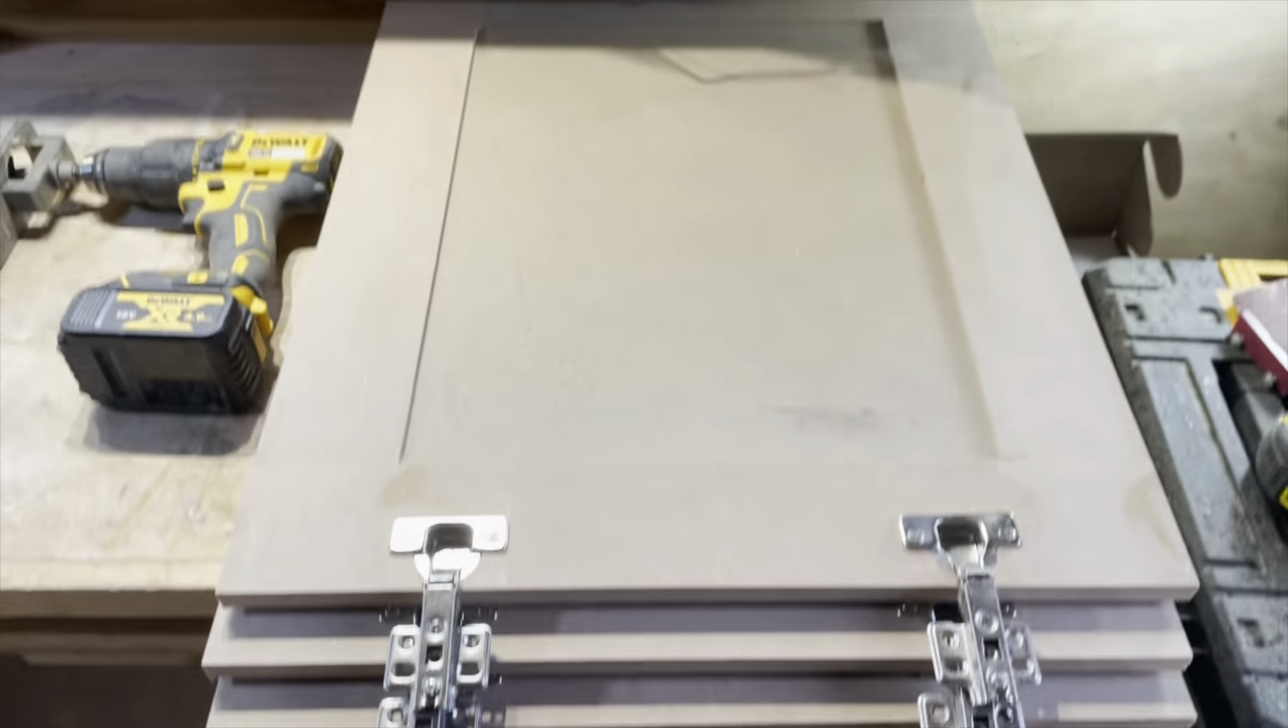So that's the hinges fixed on the doors.